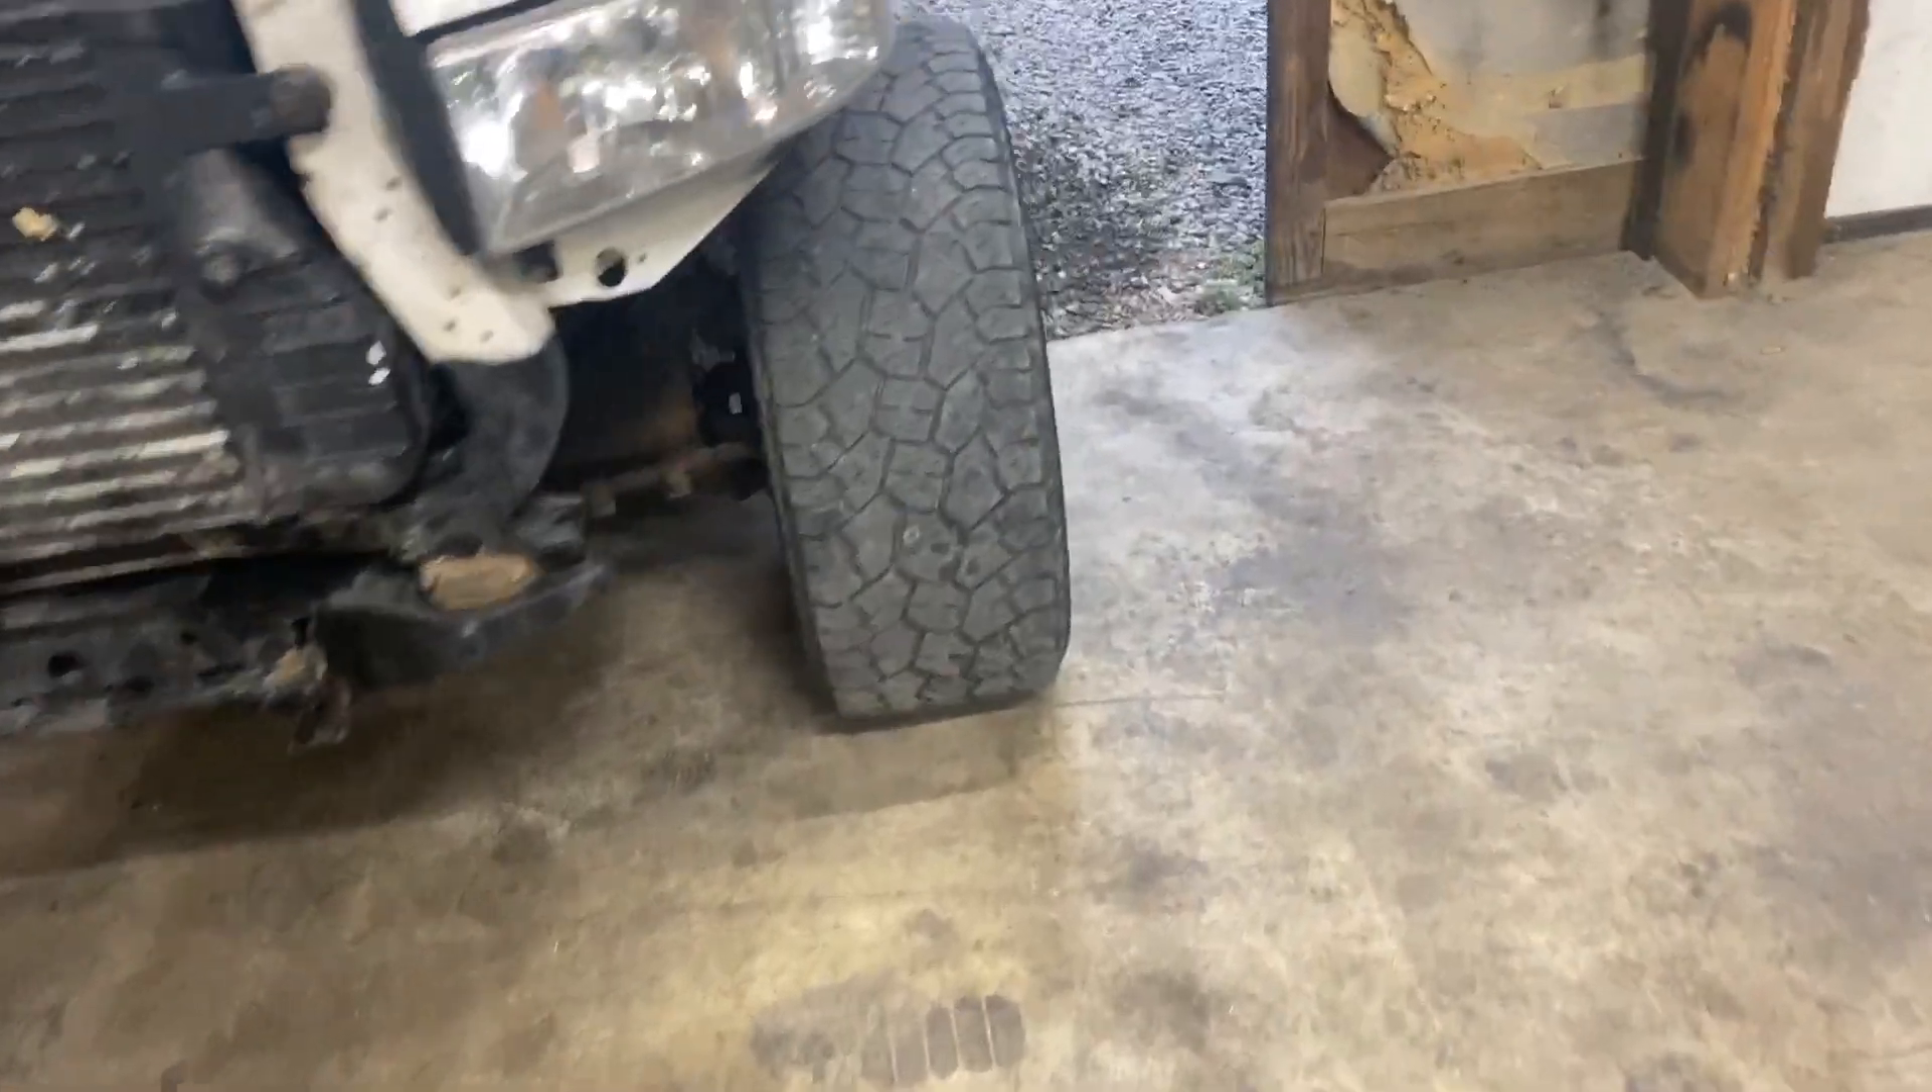I got the wheel put back on the Cummins. And we're about to run to town.